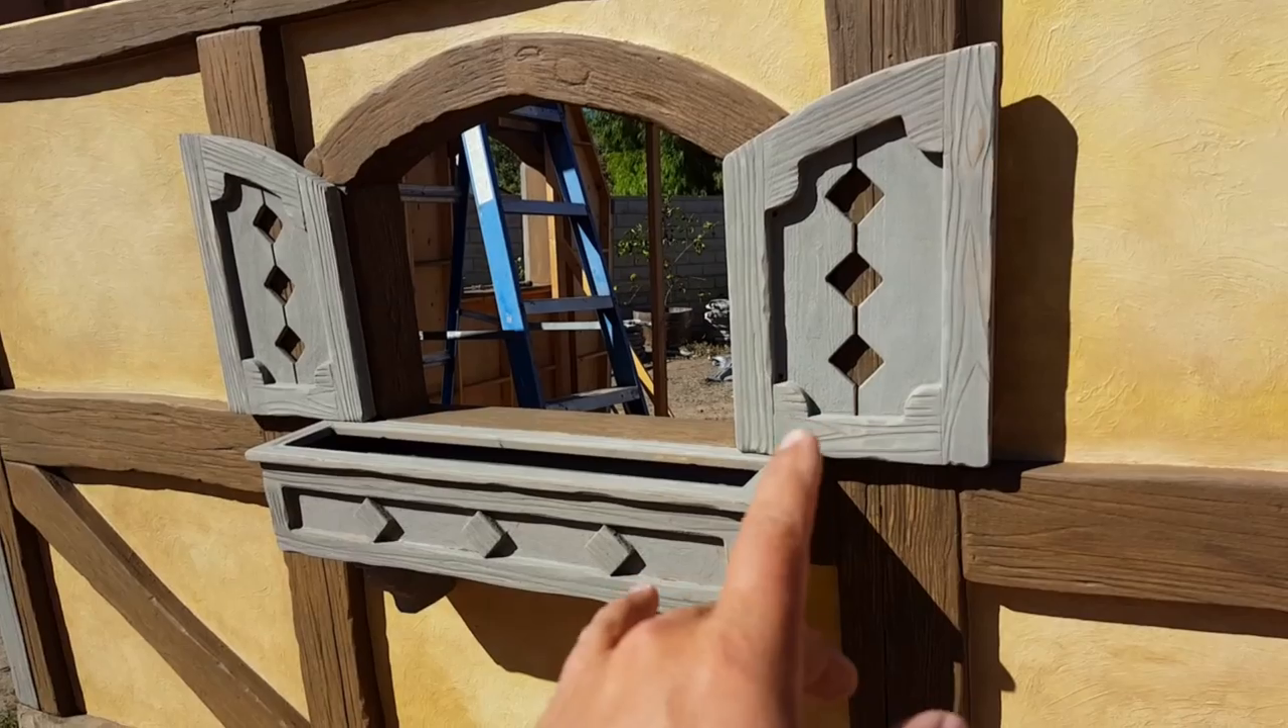All right so i got all the mudding done on the shutters yesterday they're dry did a light sand and then mounted them up there.